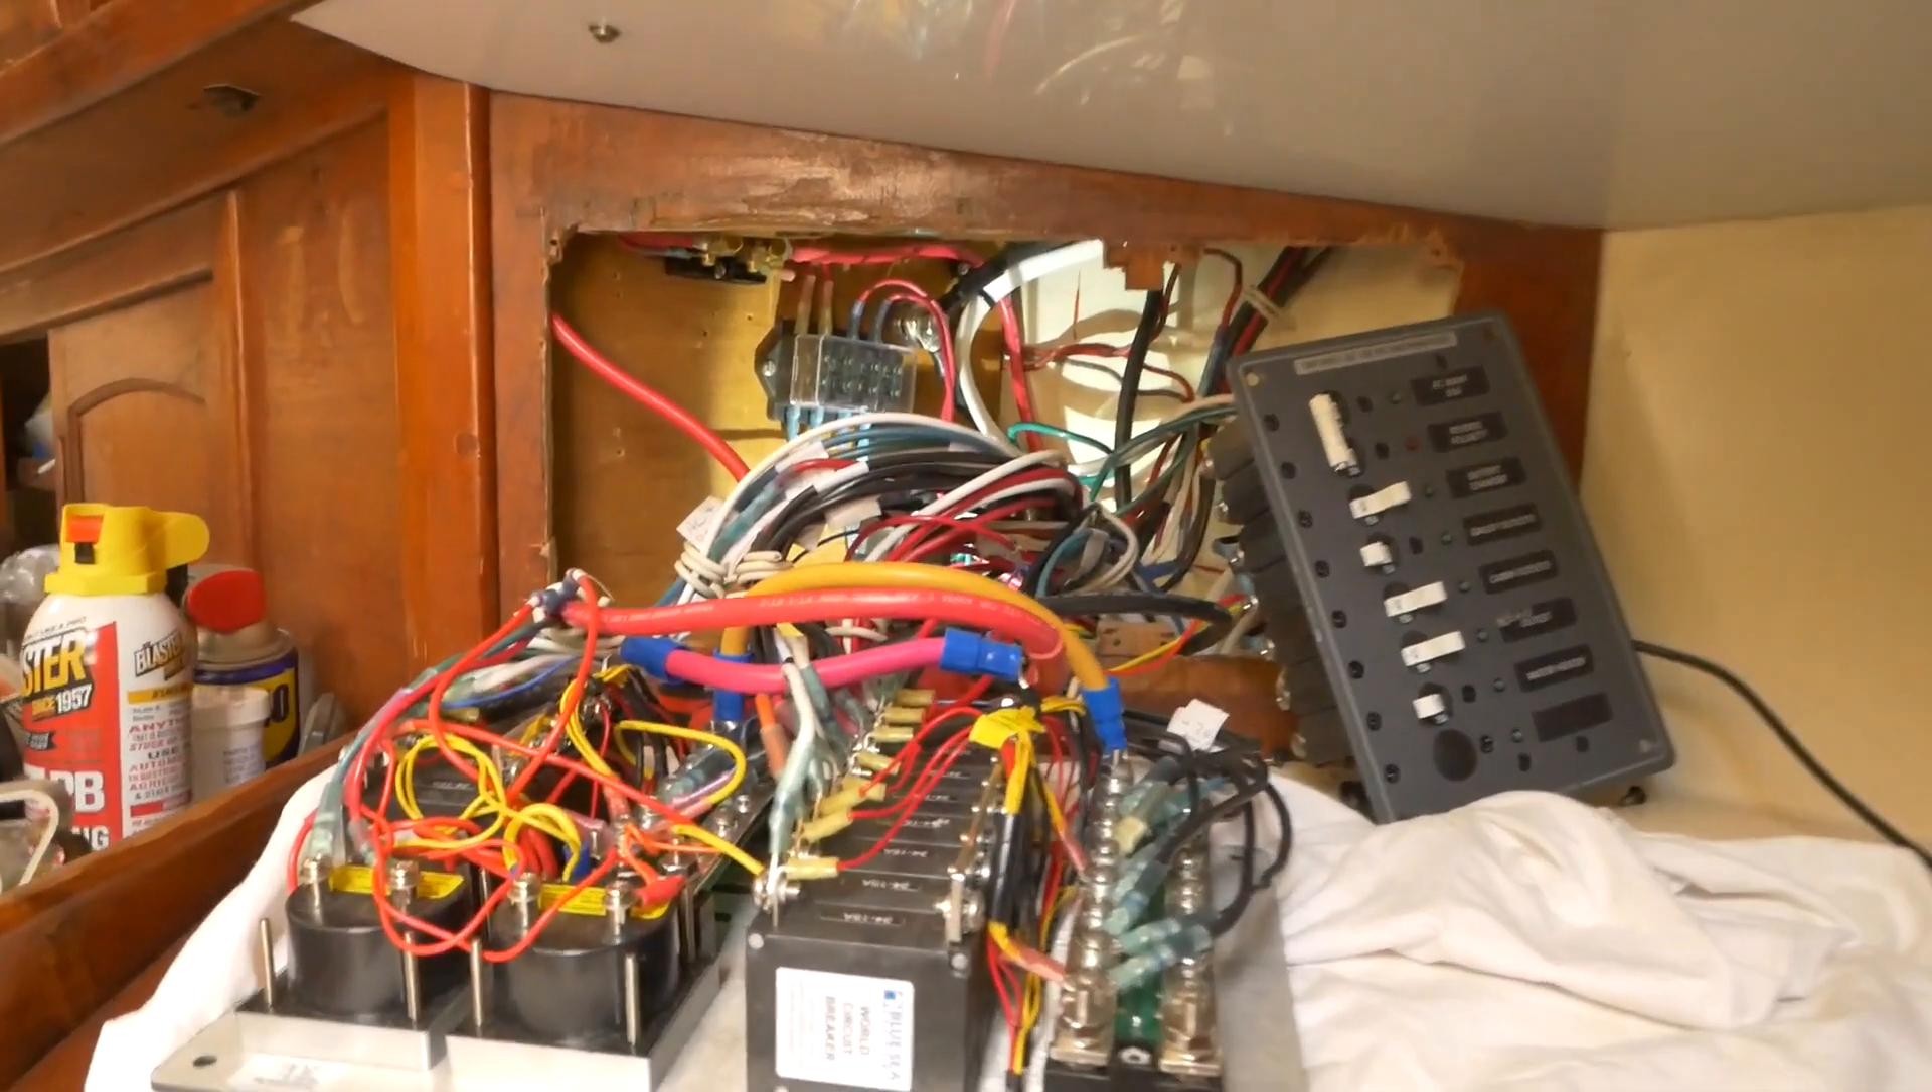All right, AC and DC panels are wired and ready for mounting on the wall.